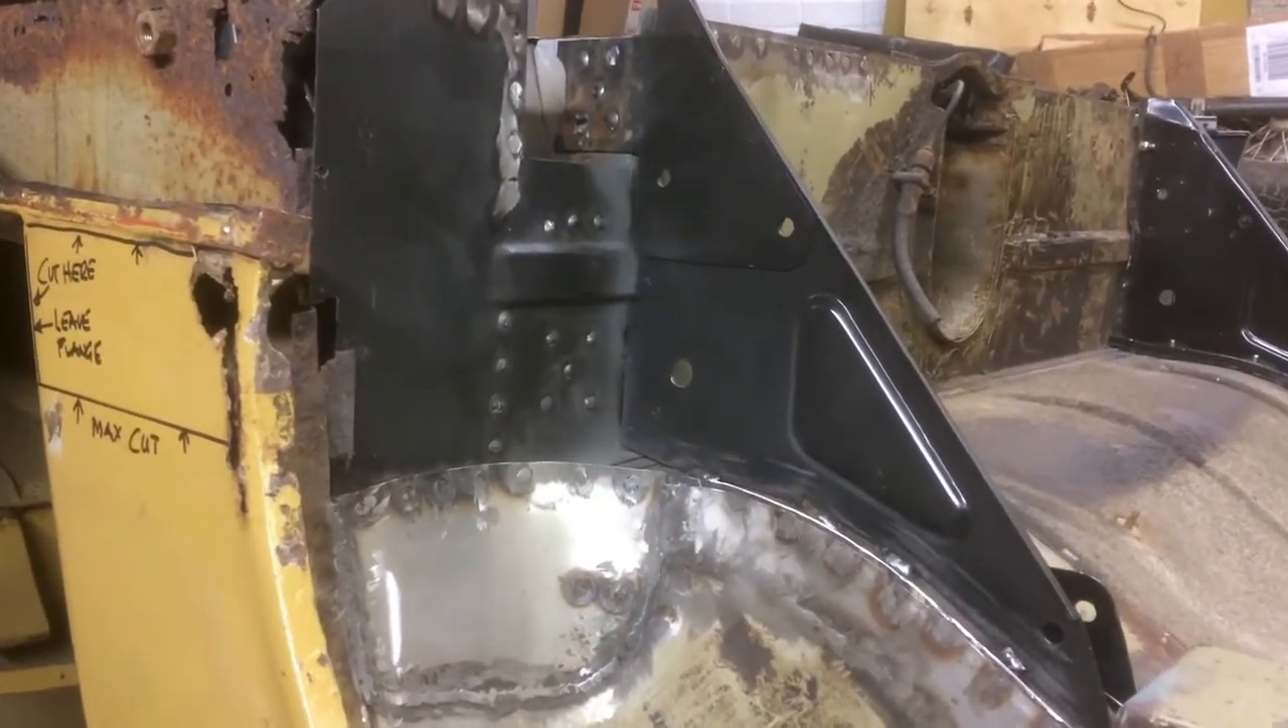Okay so the panels are now all welded in and I've cleaned back the welds where necessary.